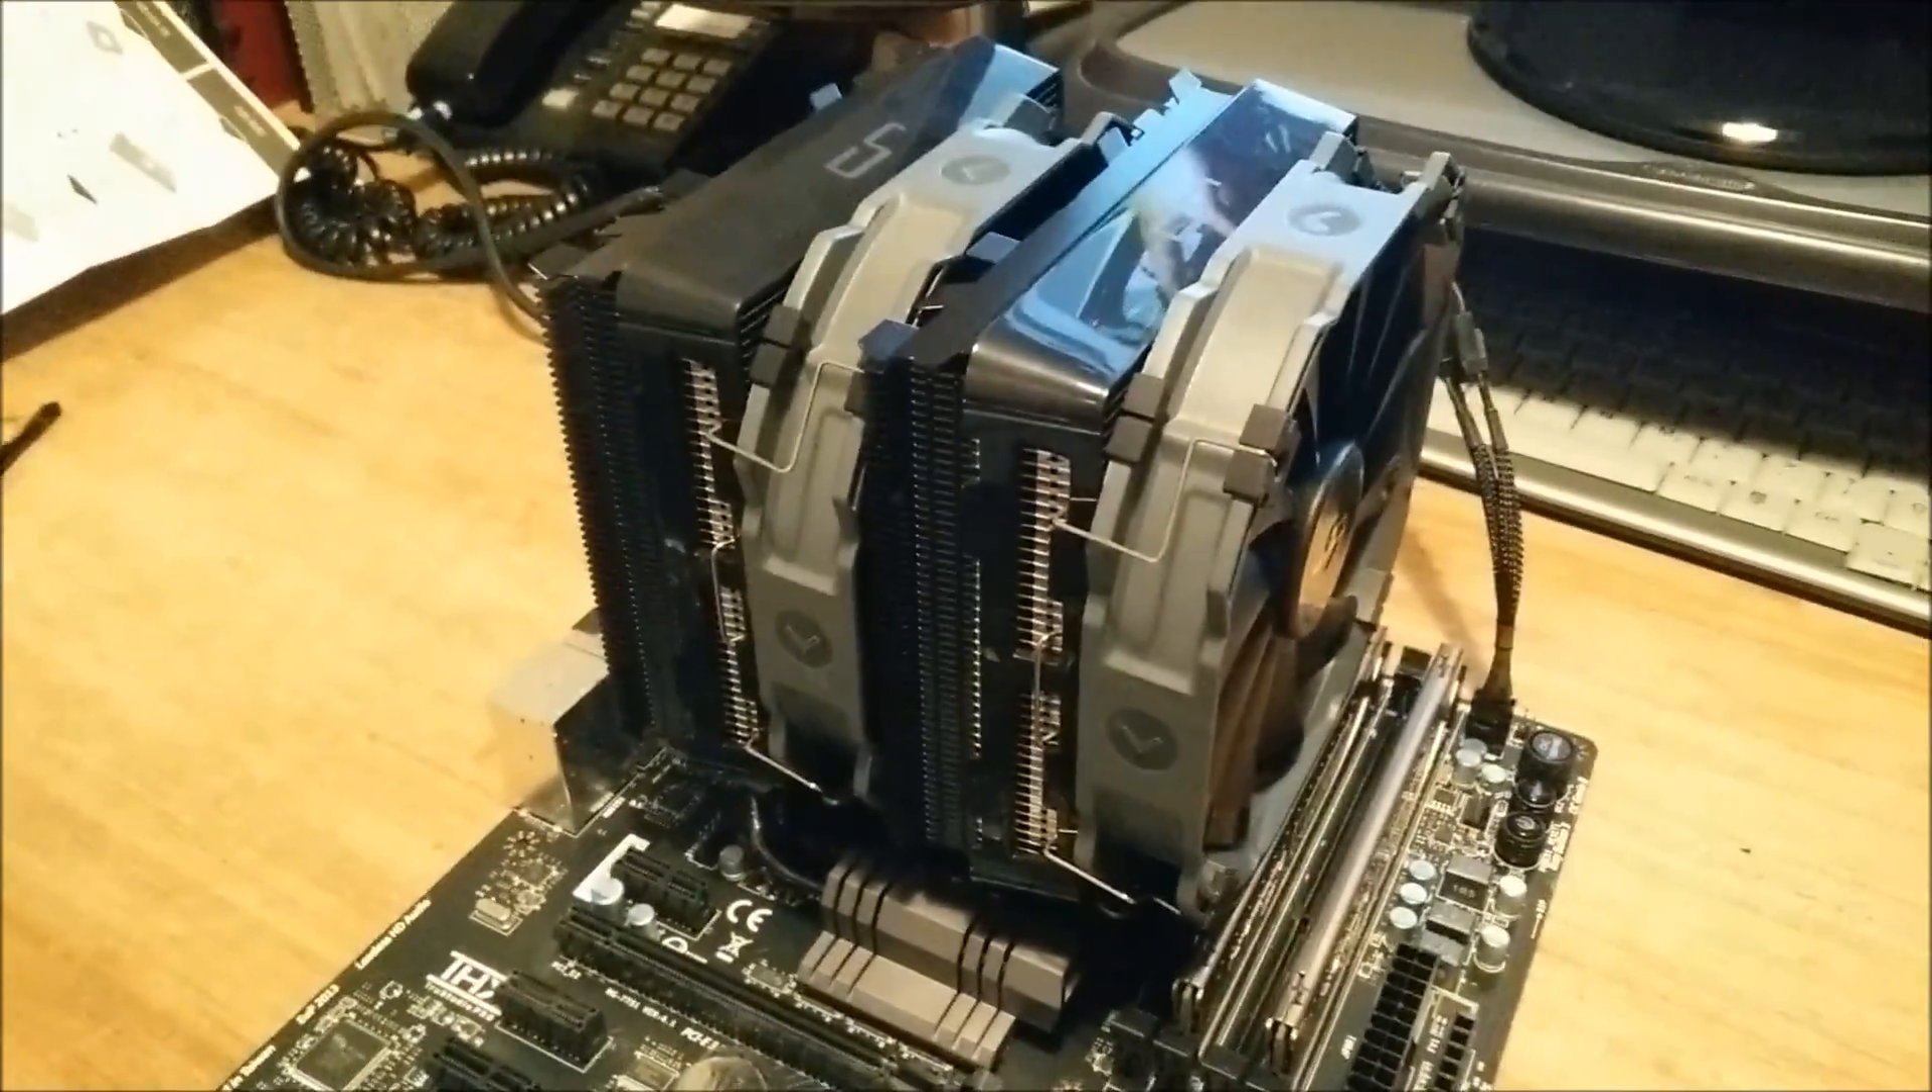I've got both fans installed now you can see how high they are.